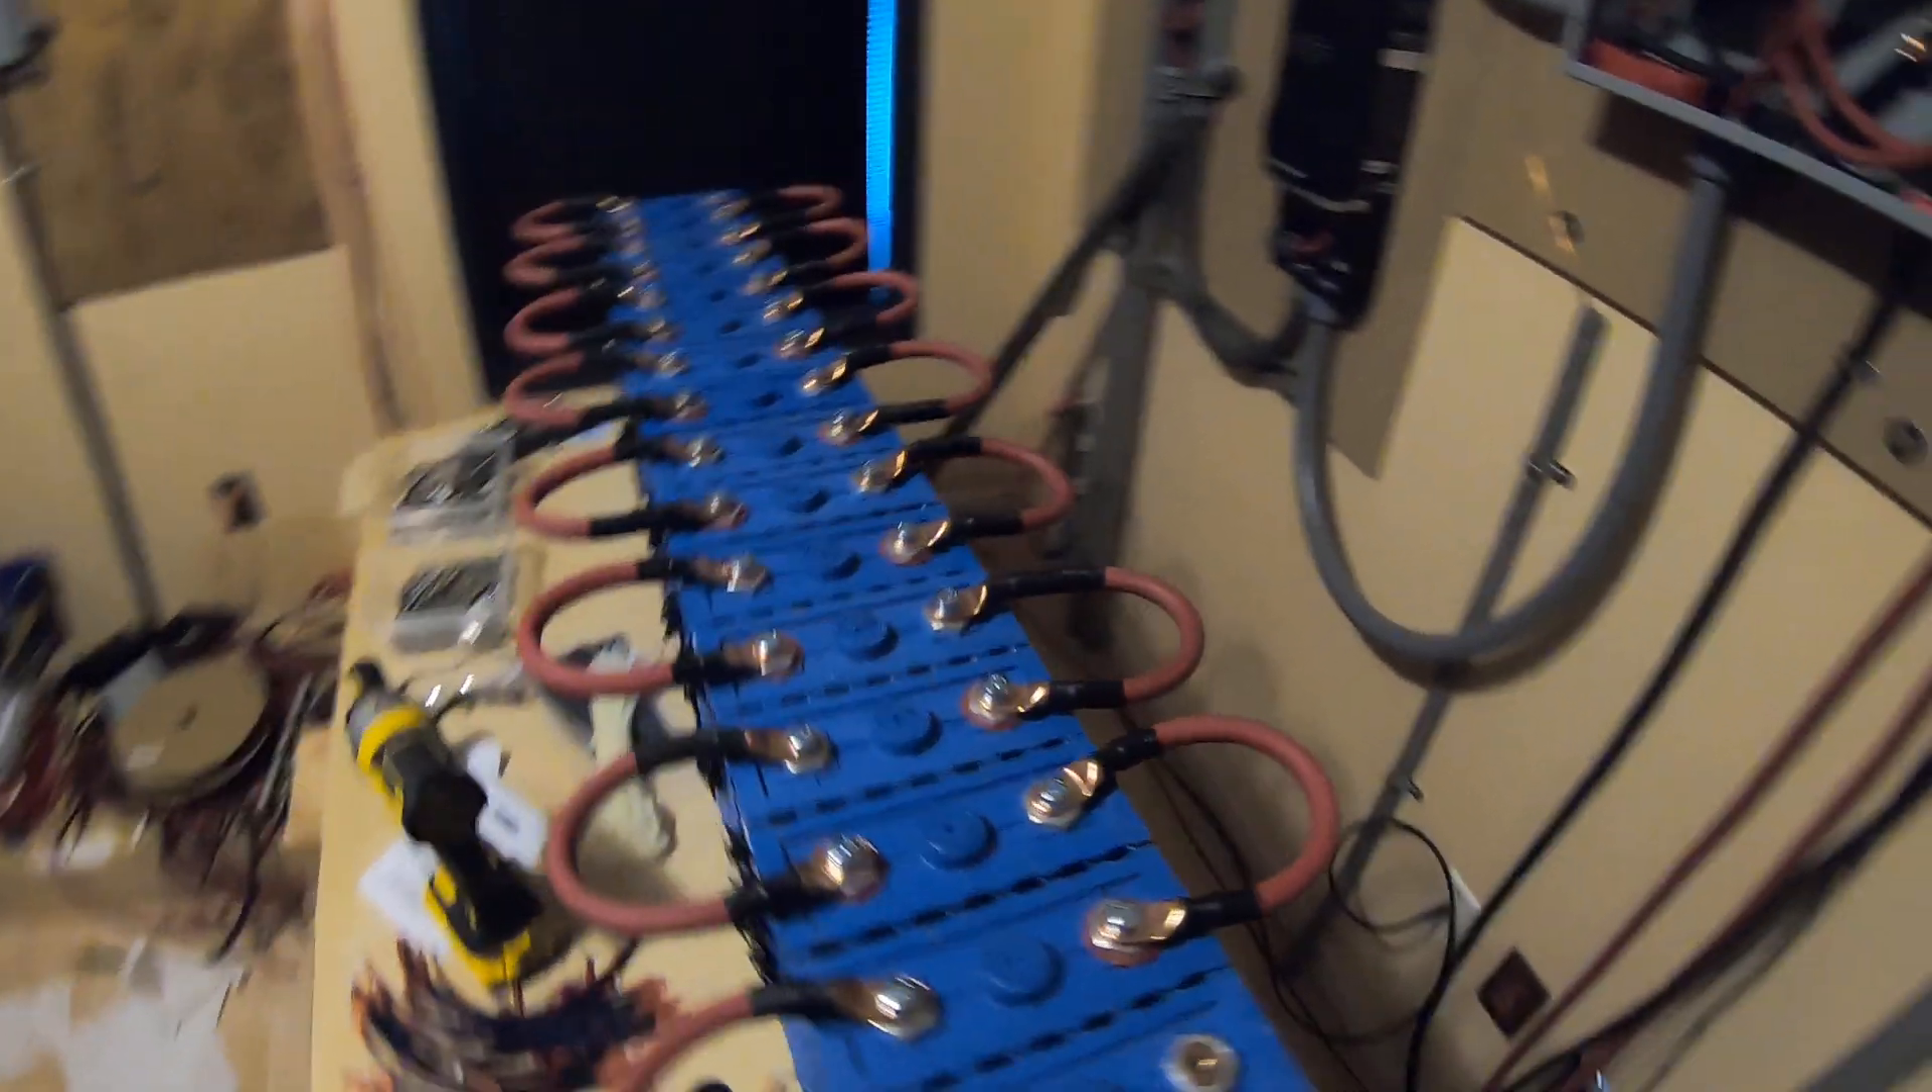And over here you can see that we have our first string of batteries wired up at this point and these were the same 180 amp hour cells you saw on a previous video.